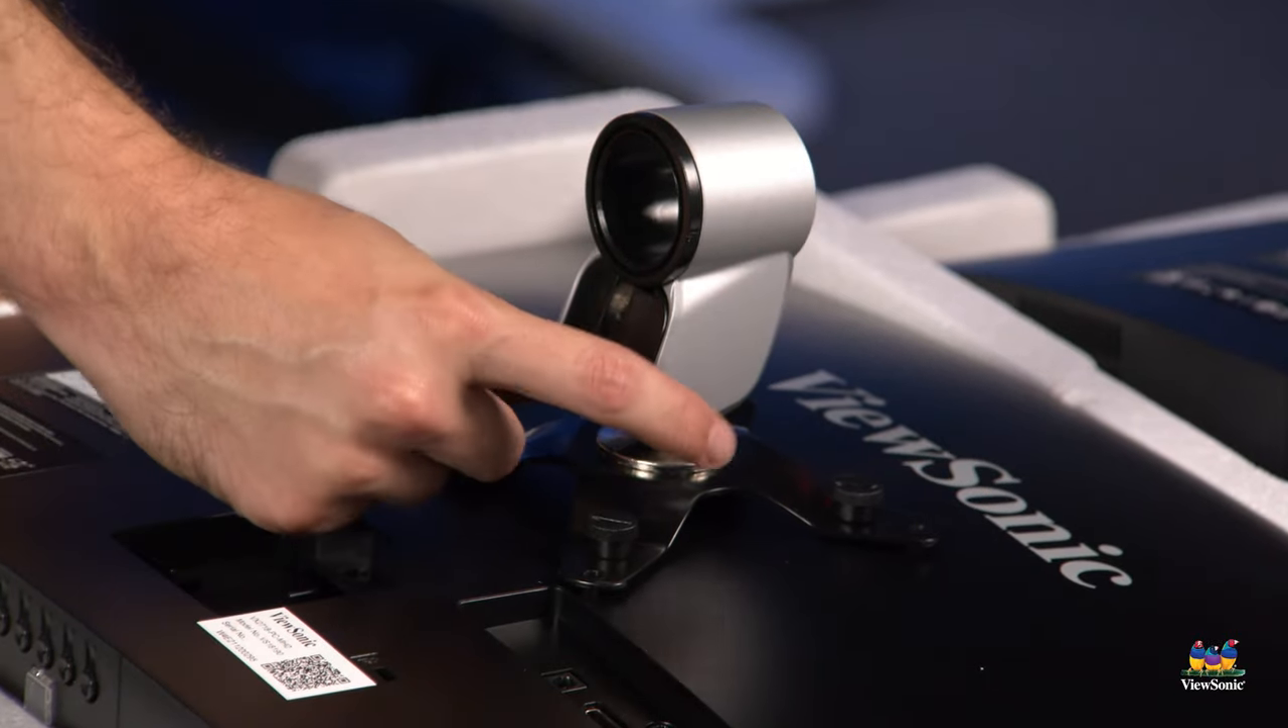So you can see that our monitor head now has the stand attached.